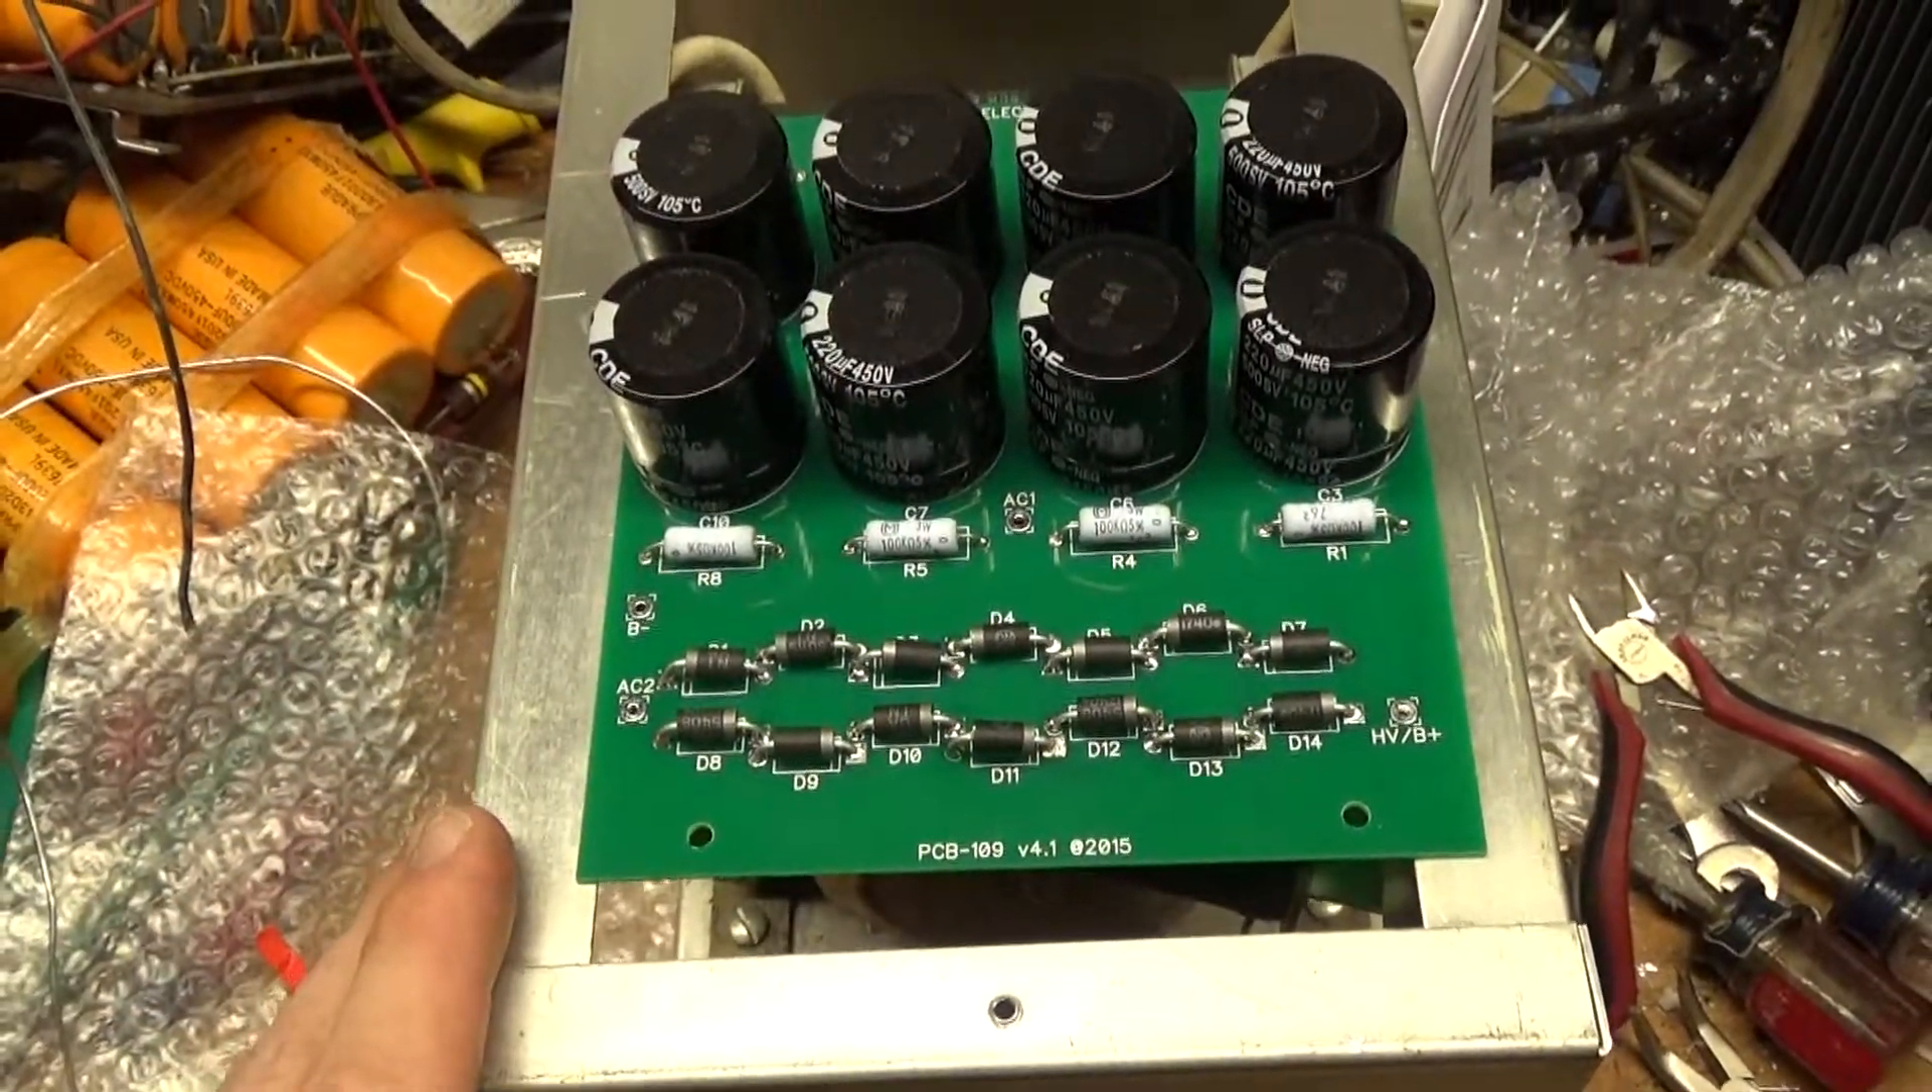Alright, here's the assembled Harbach board.